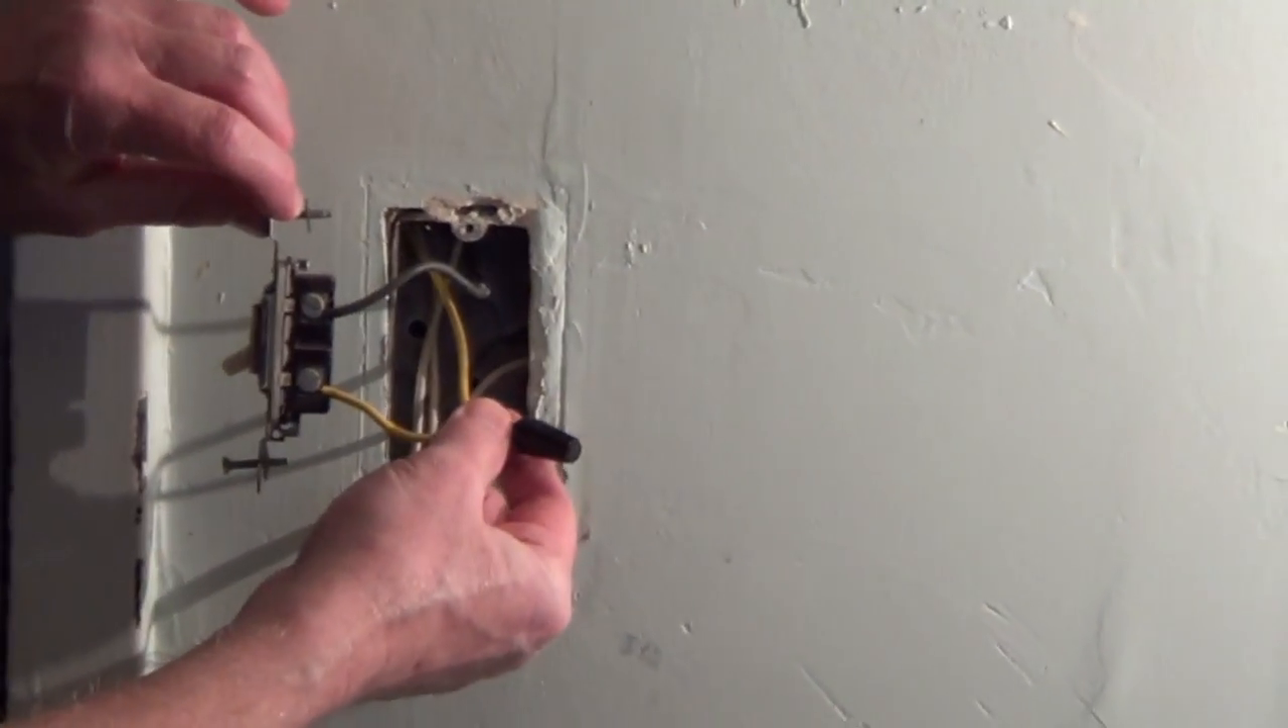So I removed the two screws and pulled the switch out of the box and in this case we've got two wires going up to two different lights.